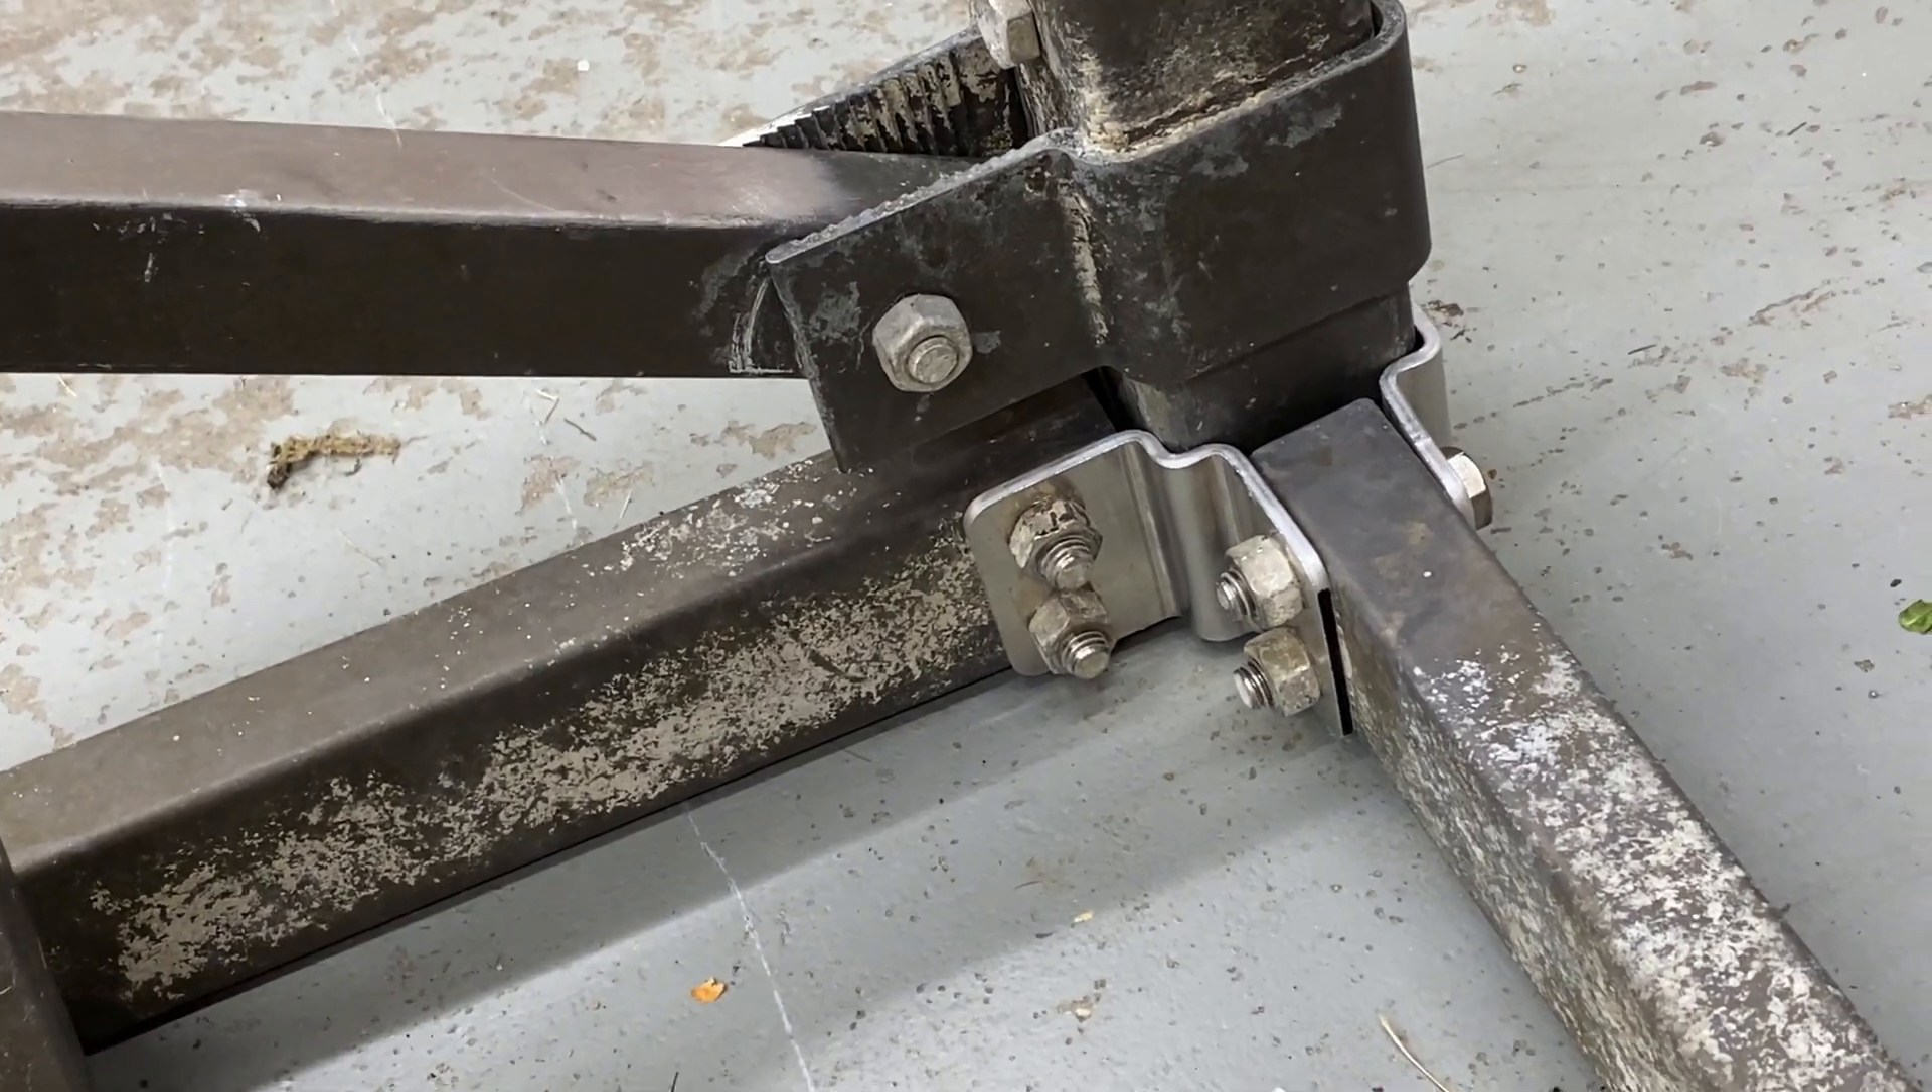Come around and there you can see the smaller inner bracket. All the hardware is connected.